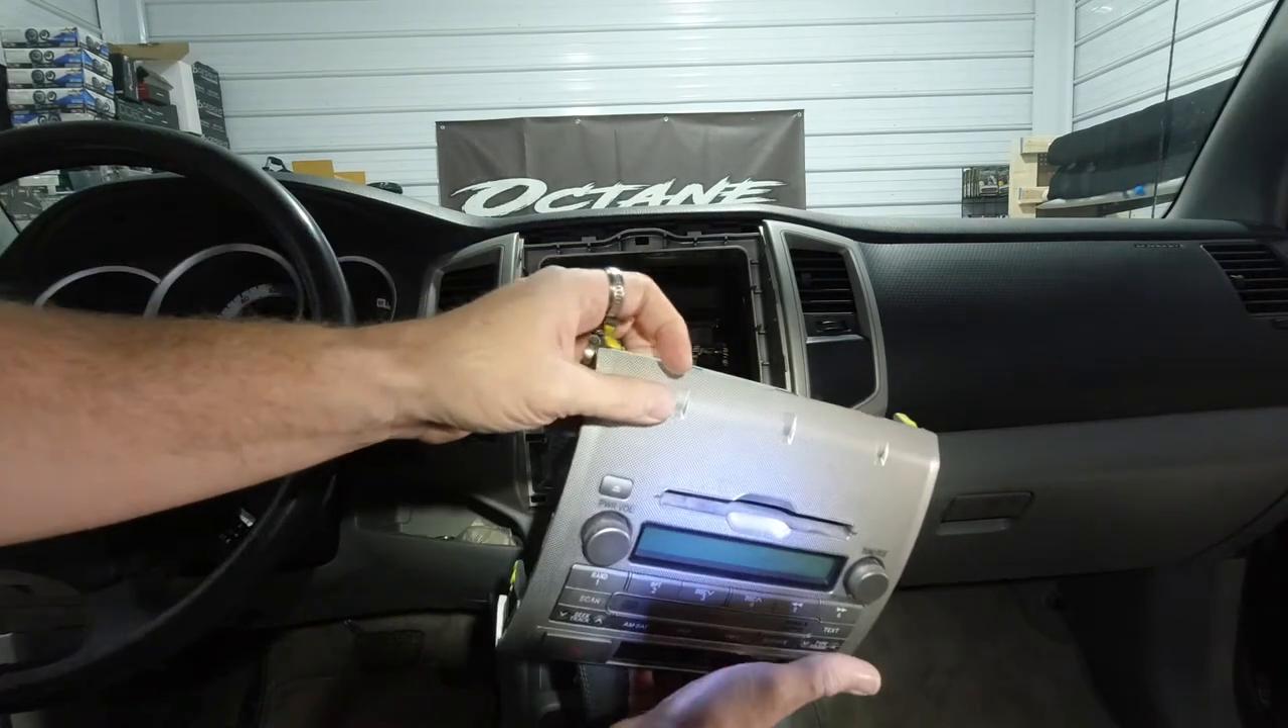We're going to go ahead and pull this out. And there's the radio out.